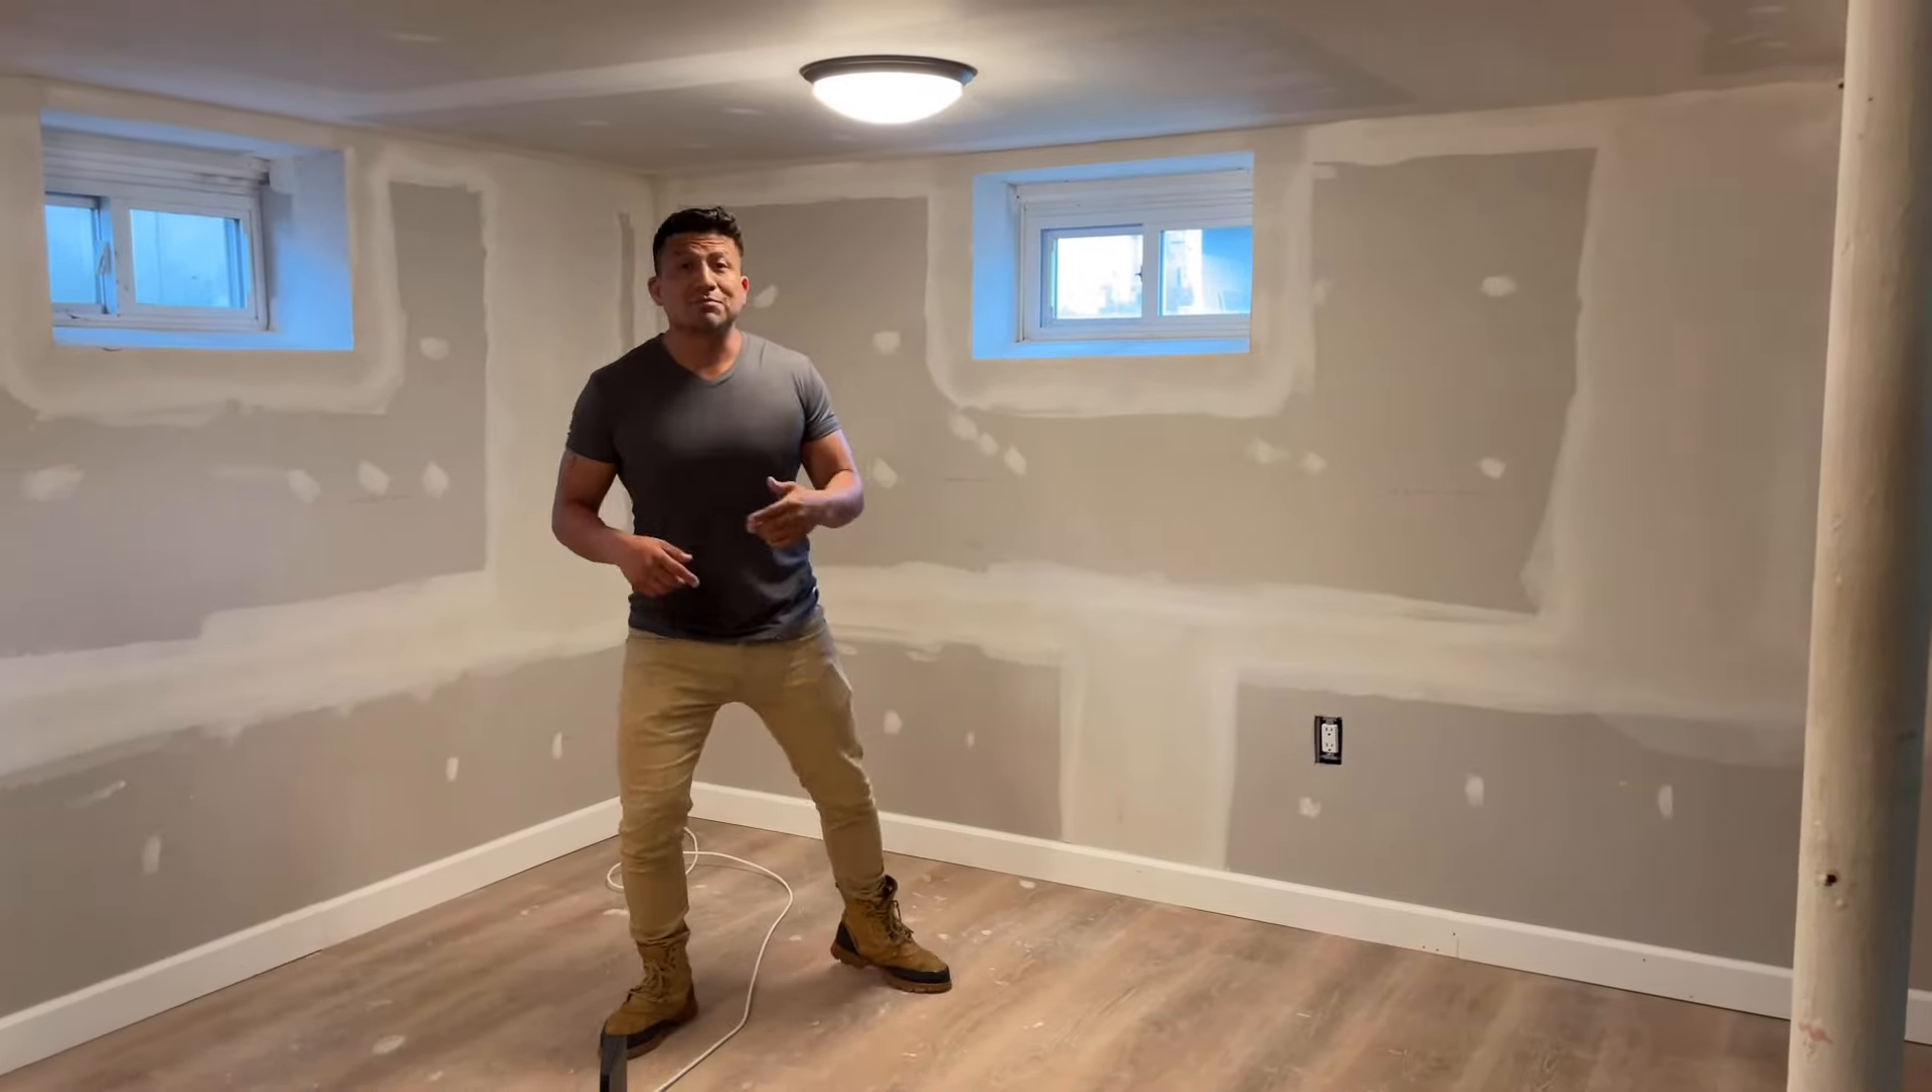We still you know we got the base down we still have to put the molding around the windows but that's for another time.